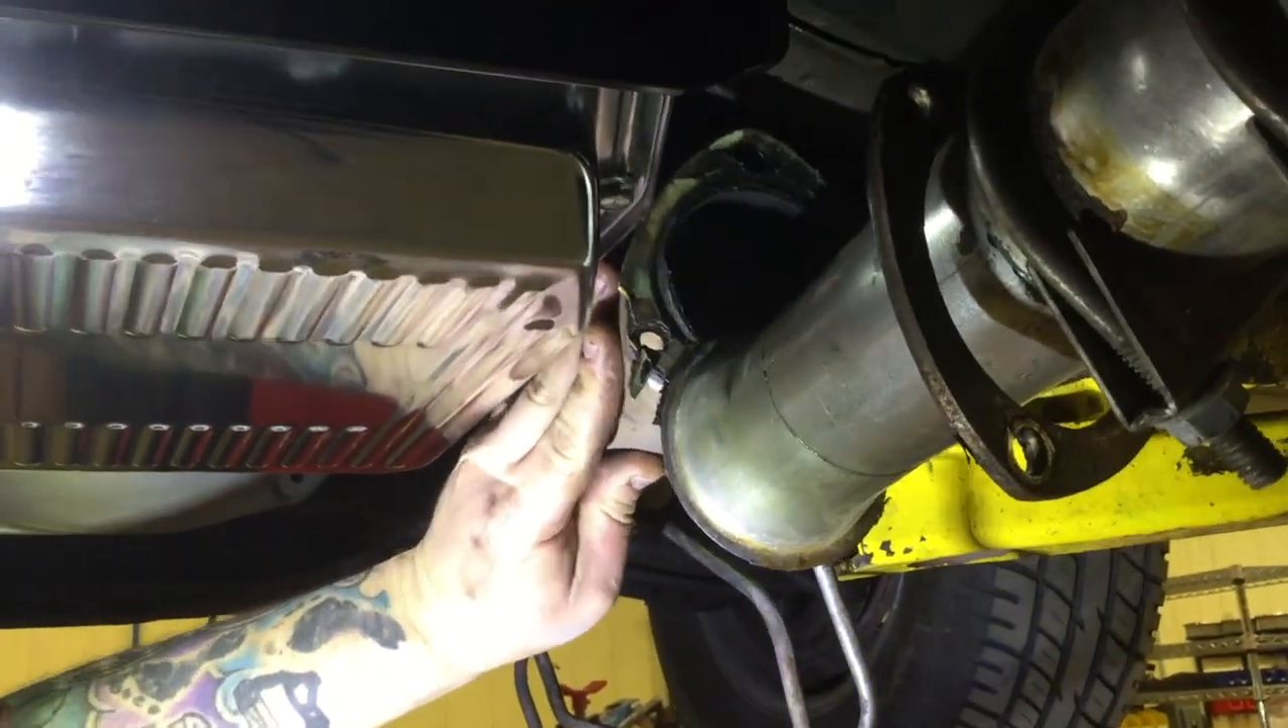One thing that Nick noticed is that the collector on the headers is very, very close to the oil pan on the AOD transmission.